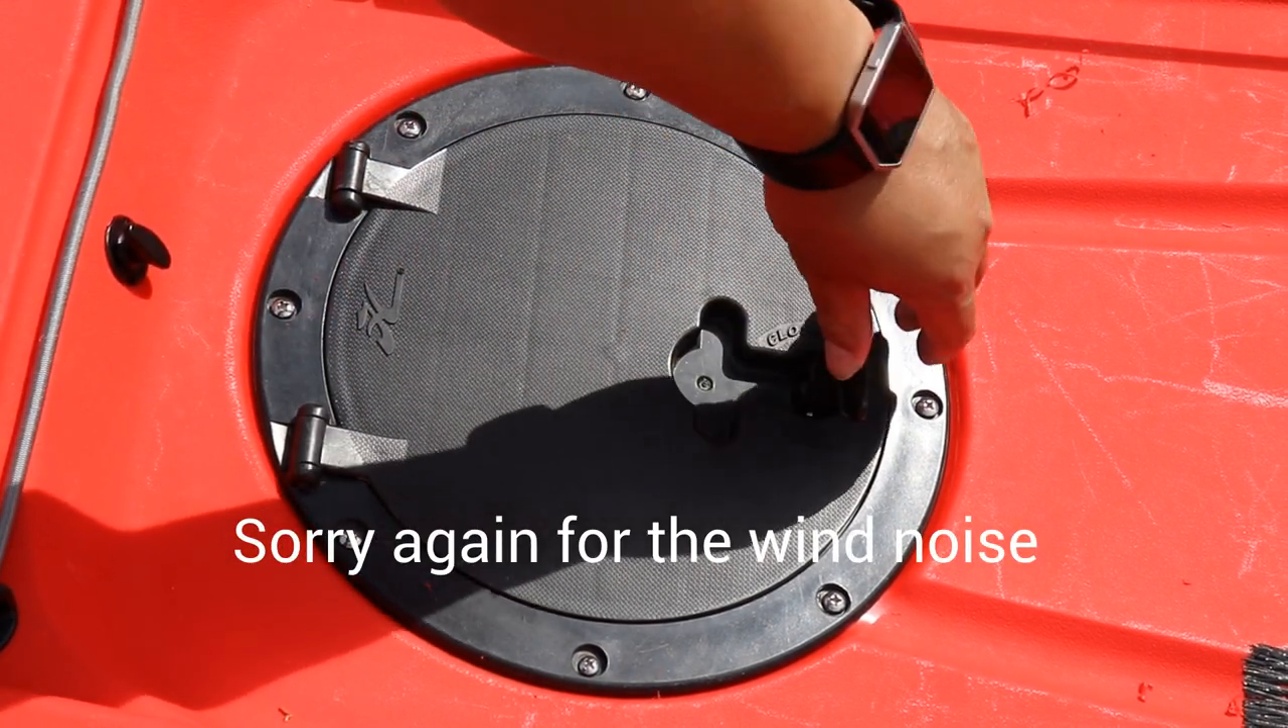Alright guys, so the circle hatch is installed. So try it out. Closes nicely.